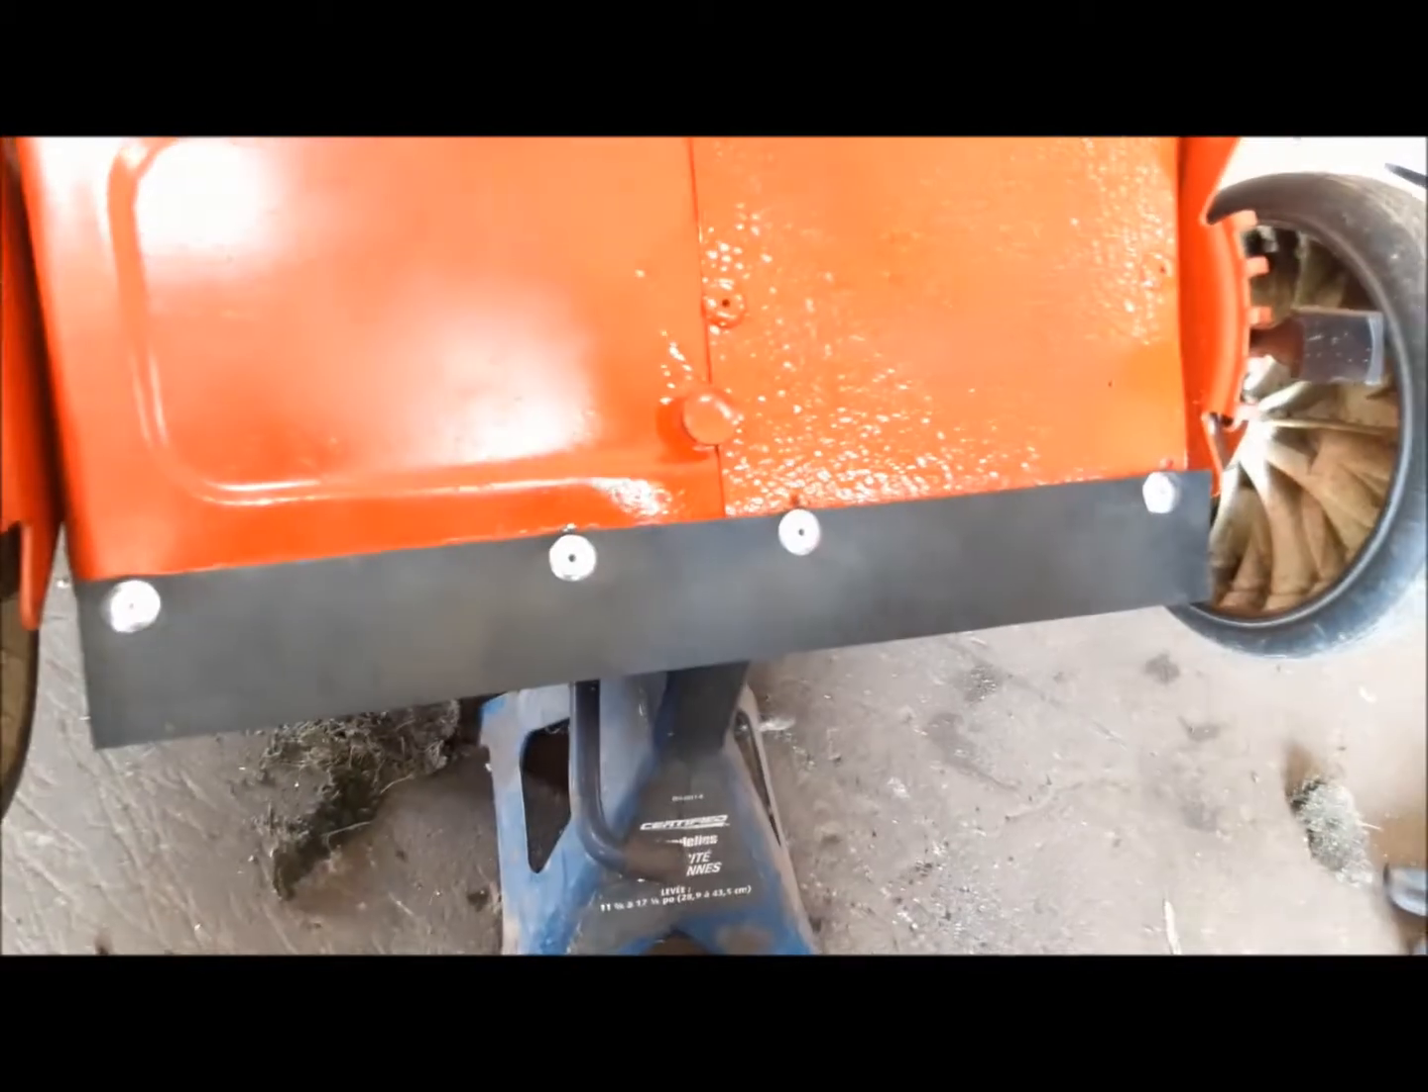I riveted a little patch over the hole in the door and then I riveted a piece of rubber skirting on the bottom of it just to keep this from getting hit in the face with rocks.